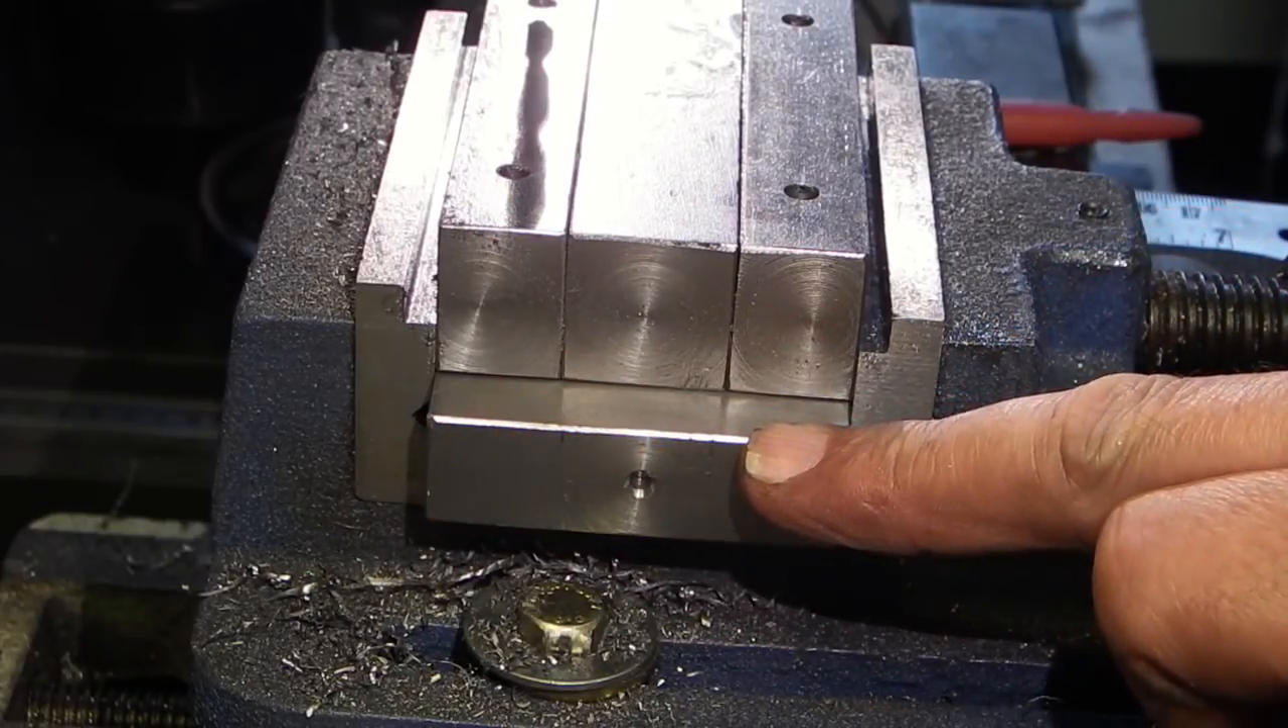I've fitted the base underneath and the center block and I'm just going to drill through this.